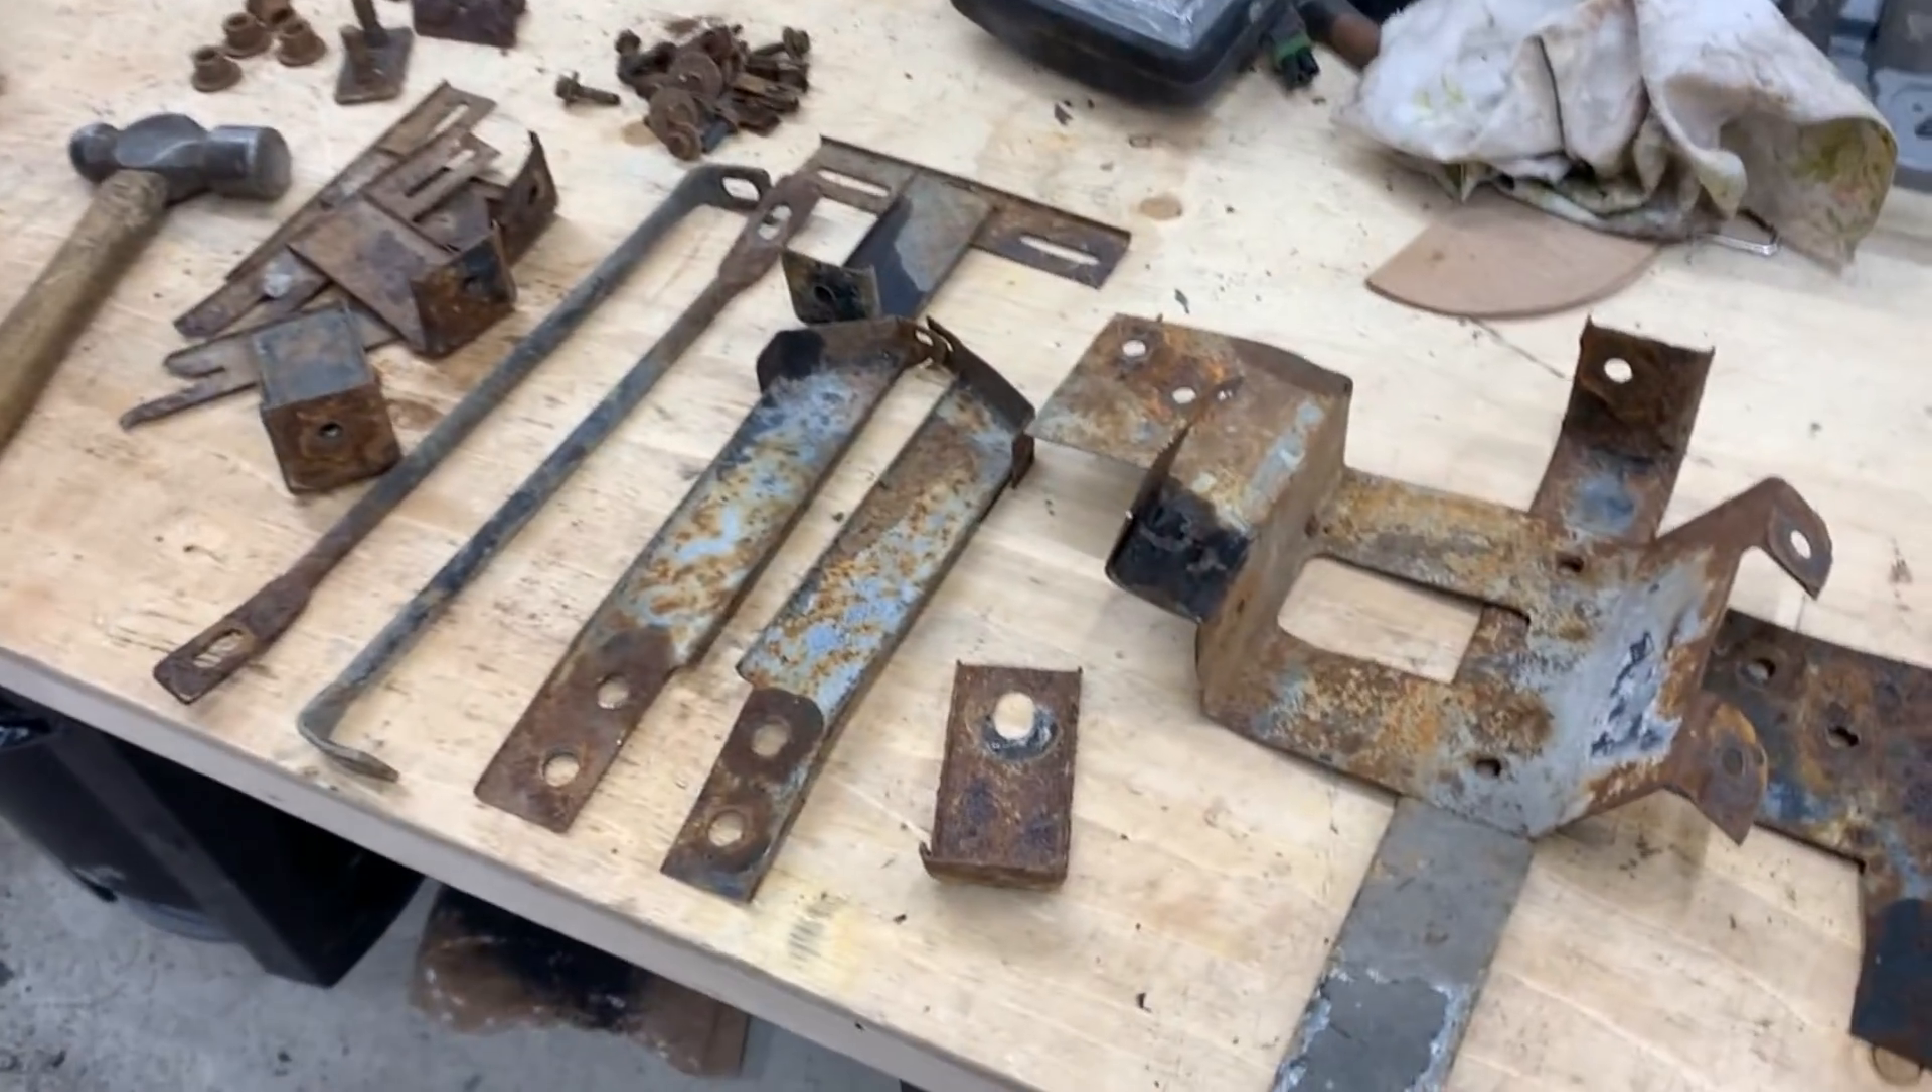All right so i took apart all the bracketry here.